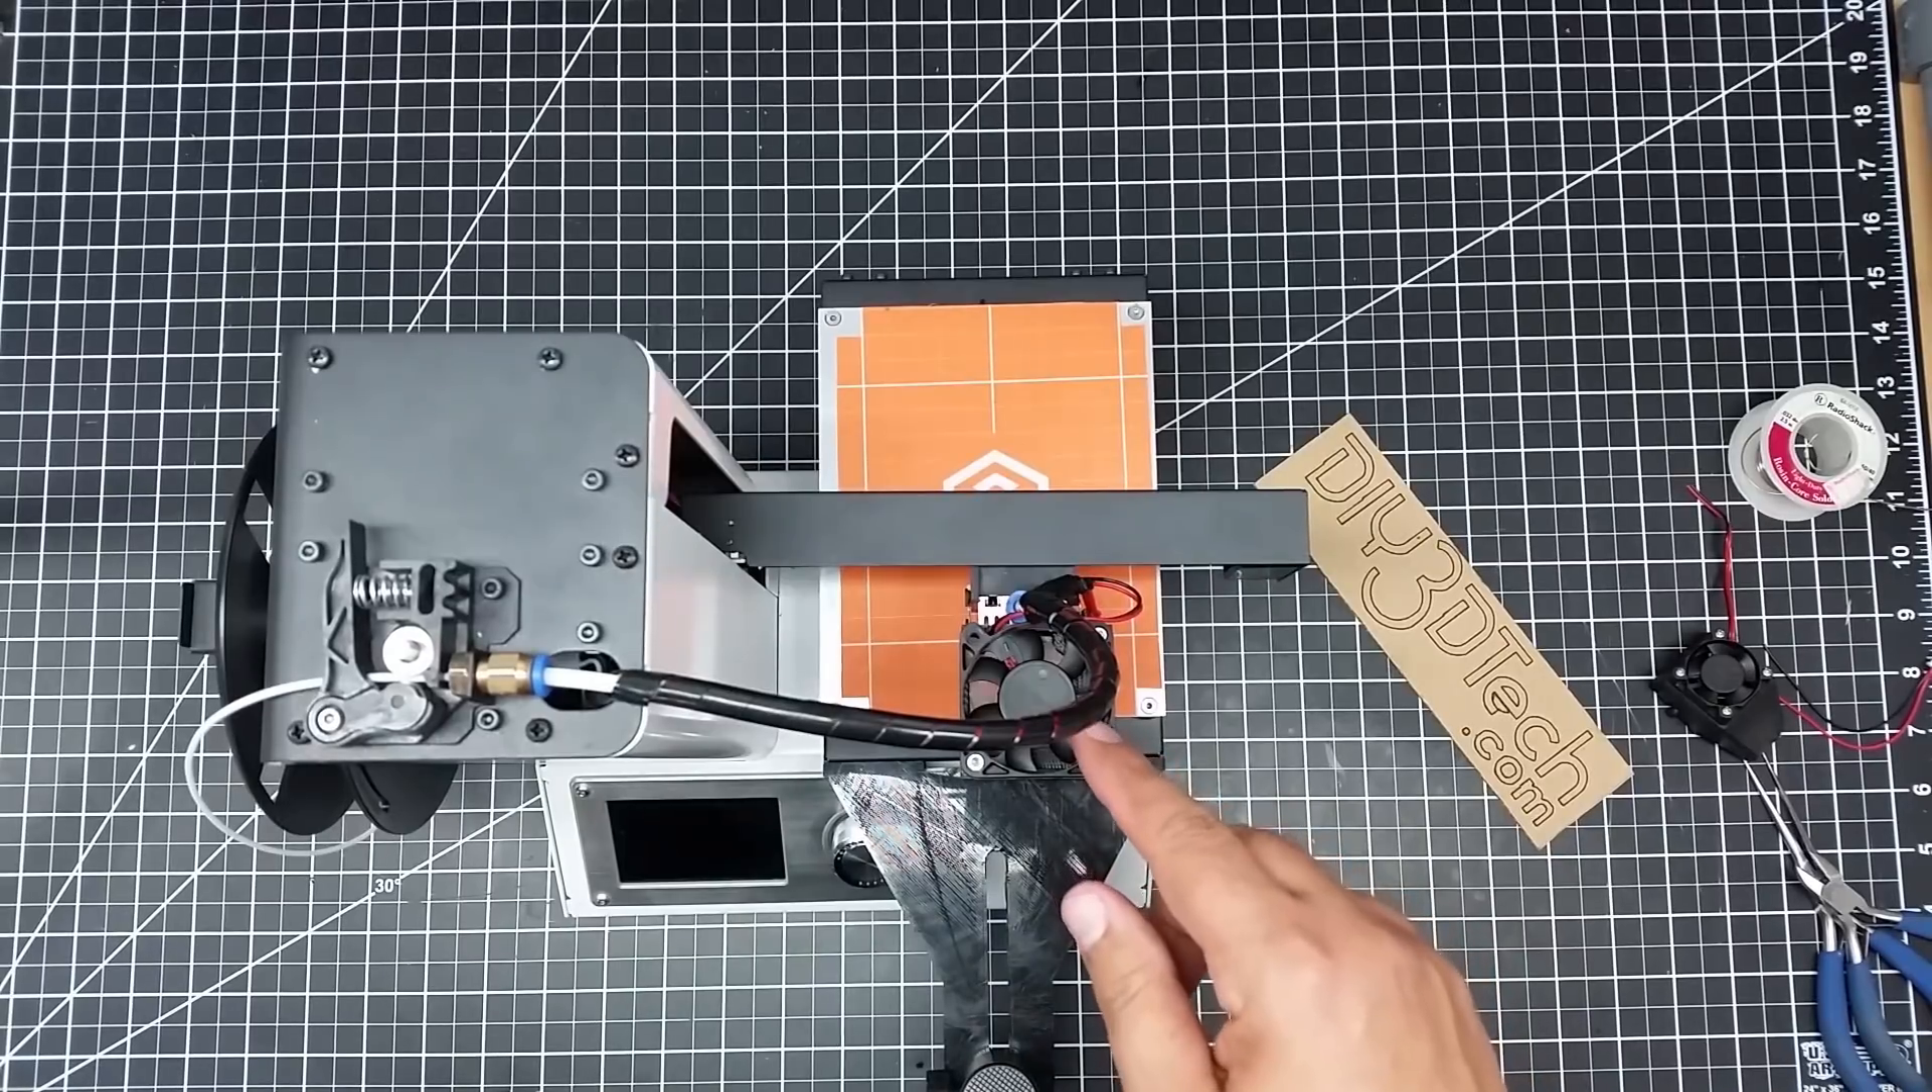So I printed that out, and then if I move my little sign over here, and I set this up here, what I did then is I just mounted my 50mm fan right here.